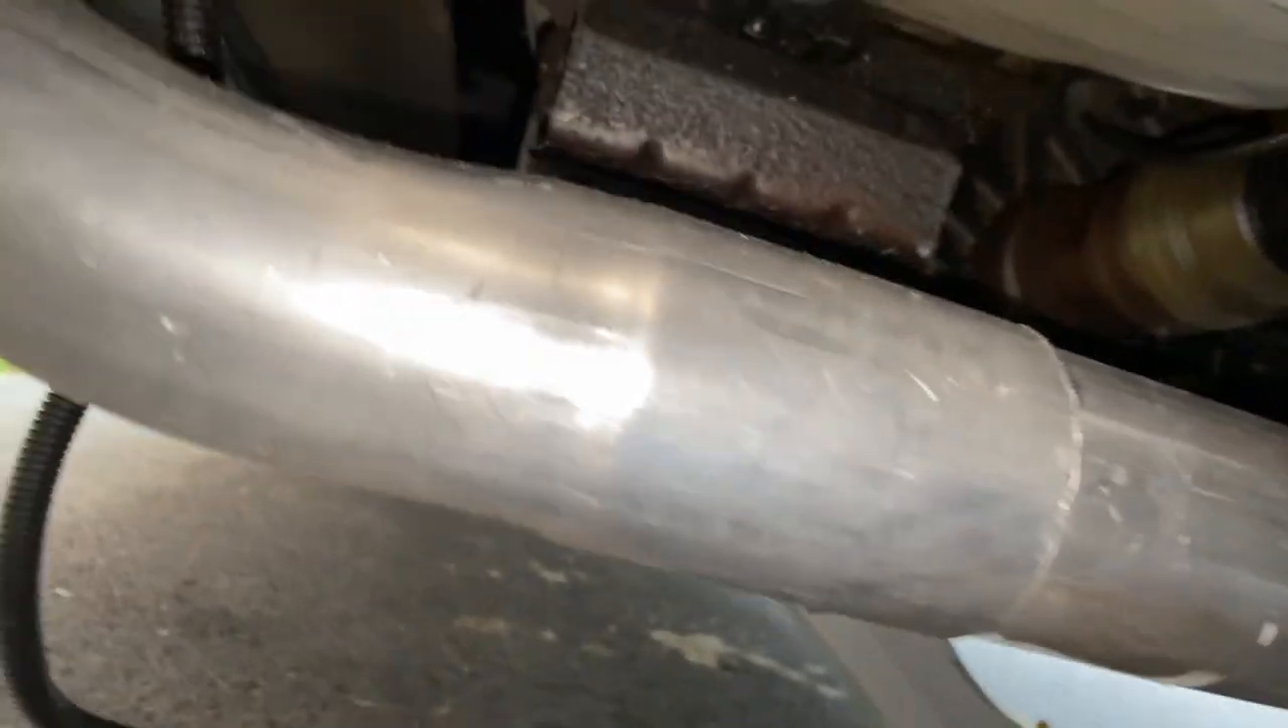We have the pipe connected here.